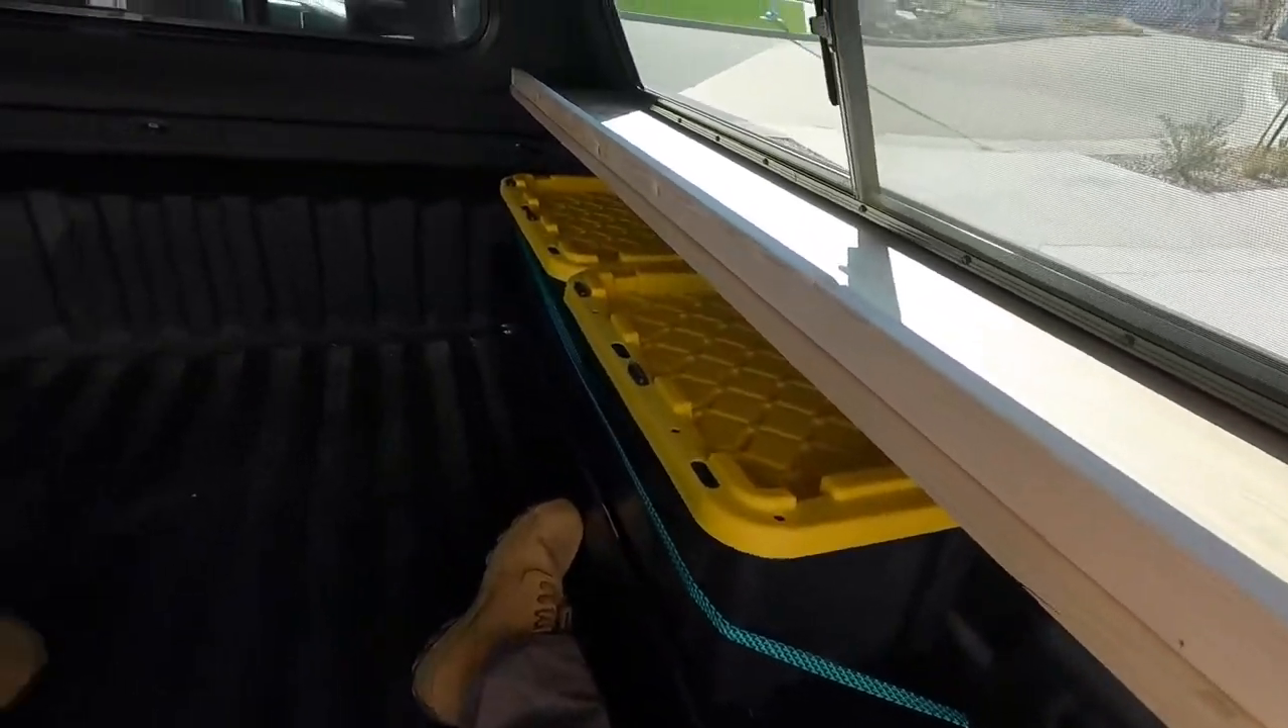As you can see here I got these edge pieces cut and just kind of laid in place for now.